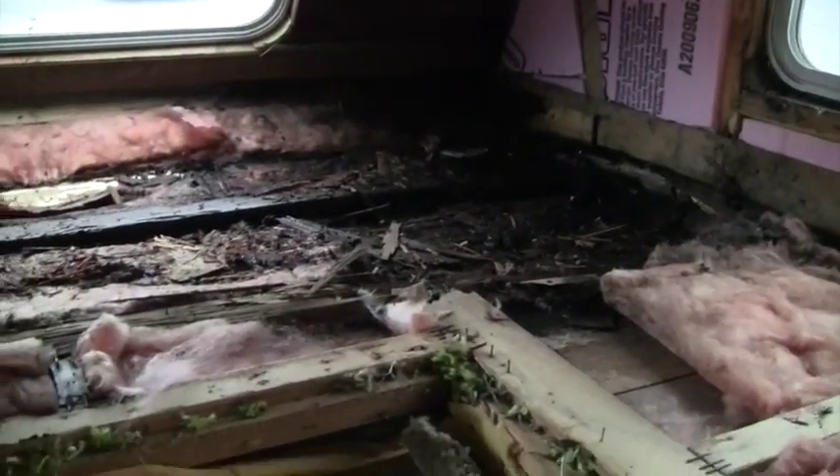All right so I've got most of the decking off I guess all the decking off here now and it's very wet.